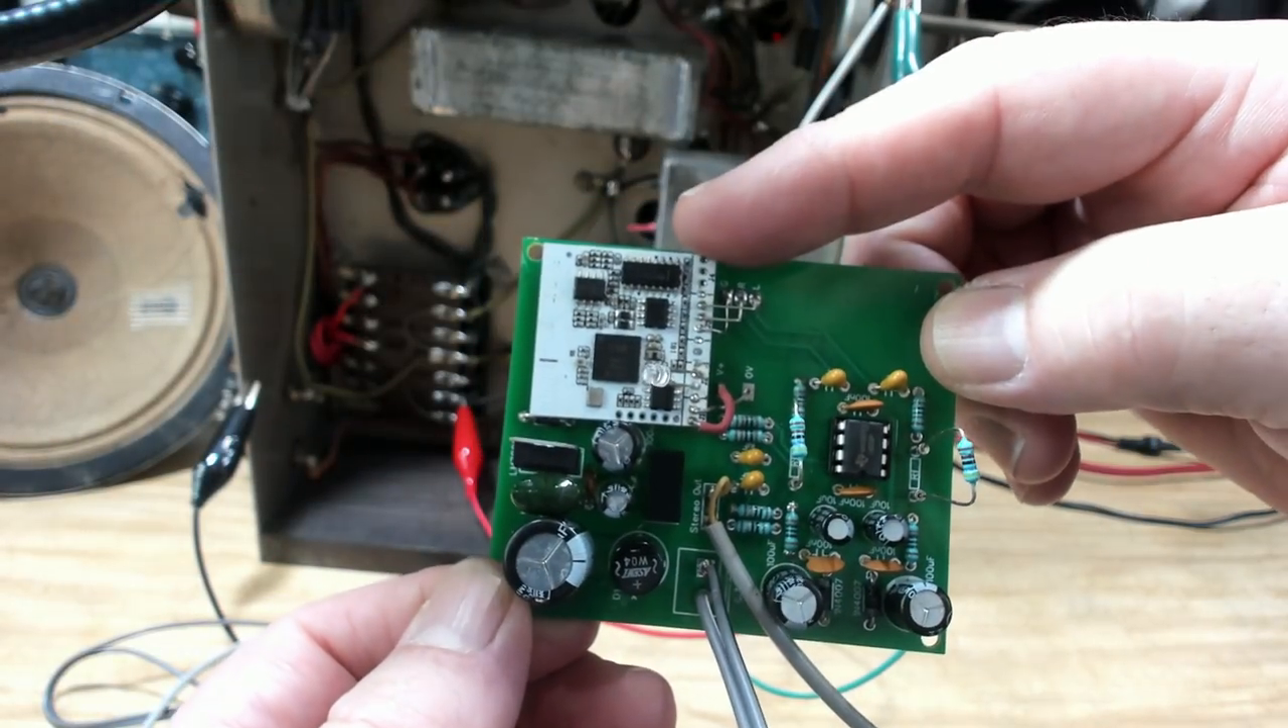I've finished assembling the board, and I've put the Bluetooth module on.